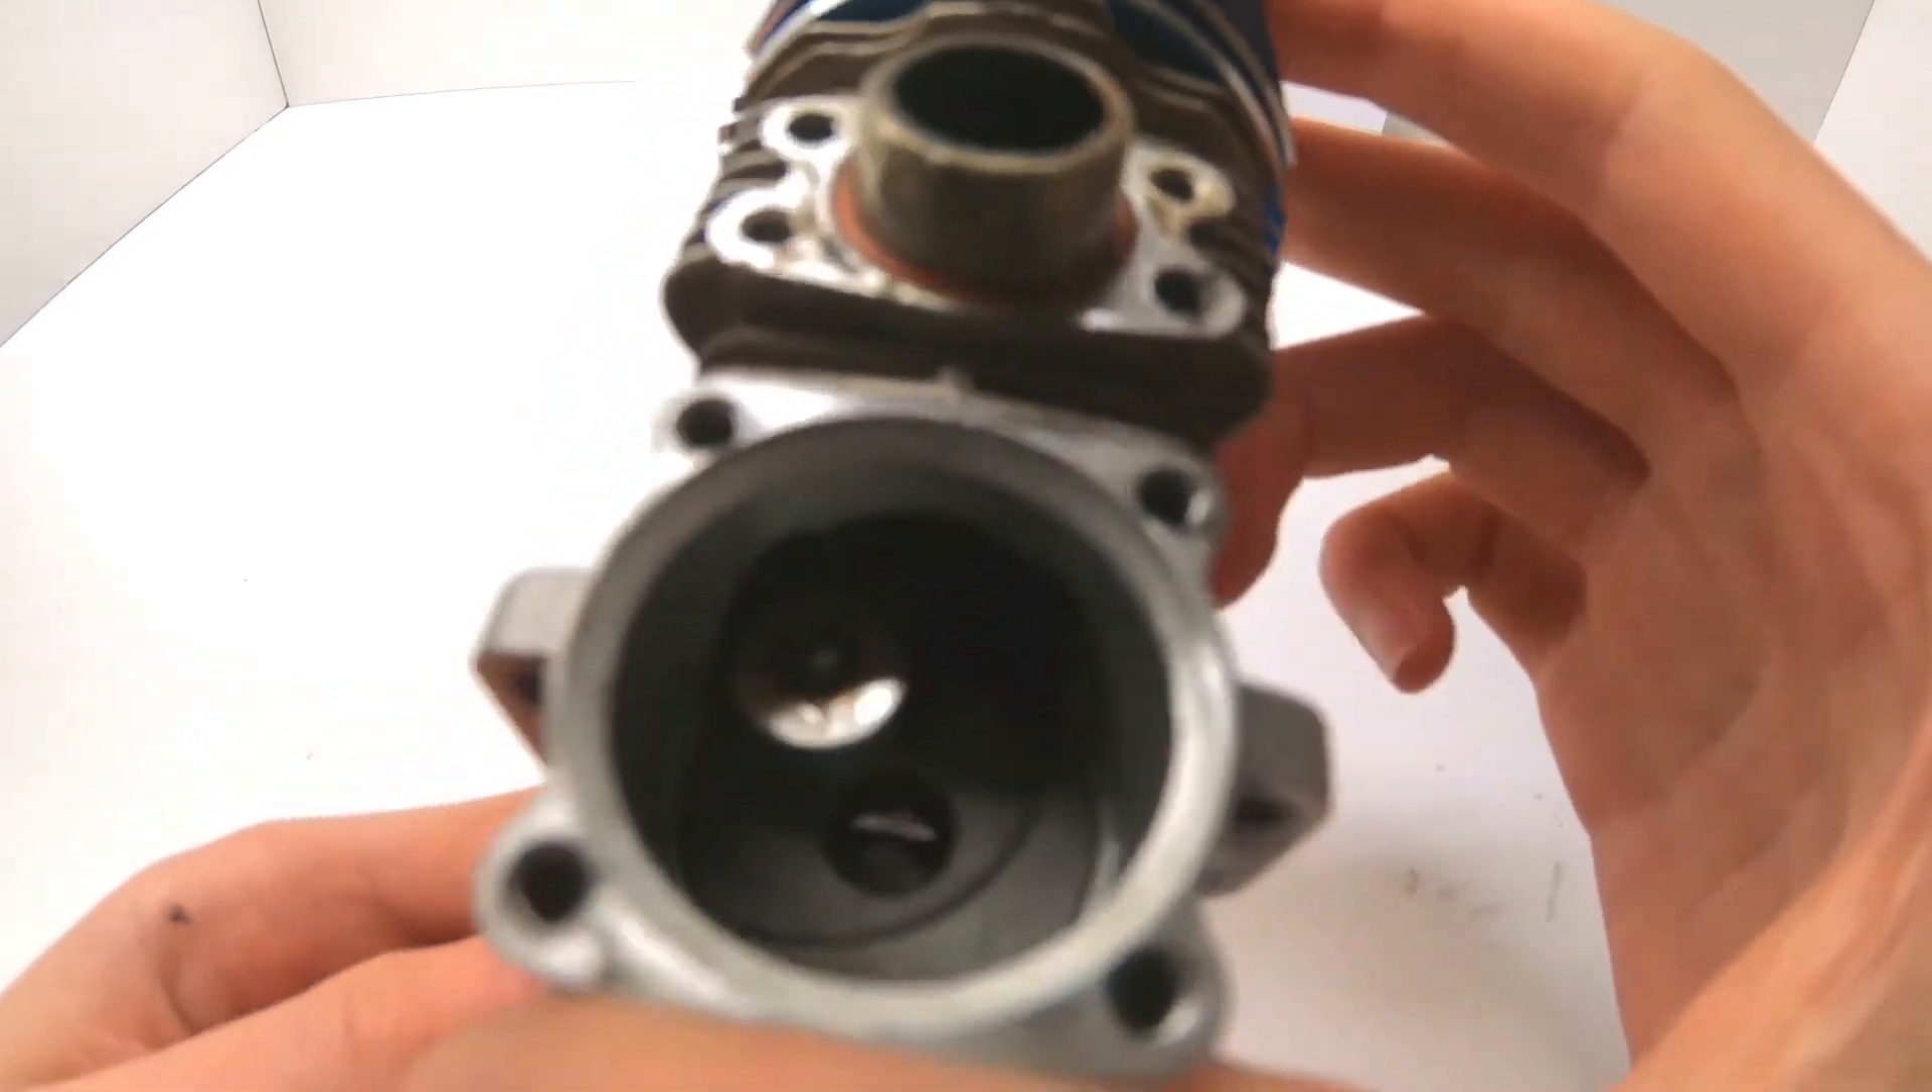Now that that back plate's off we can now see the piston and crankshaft assembly.